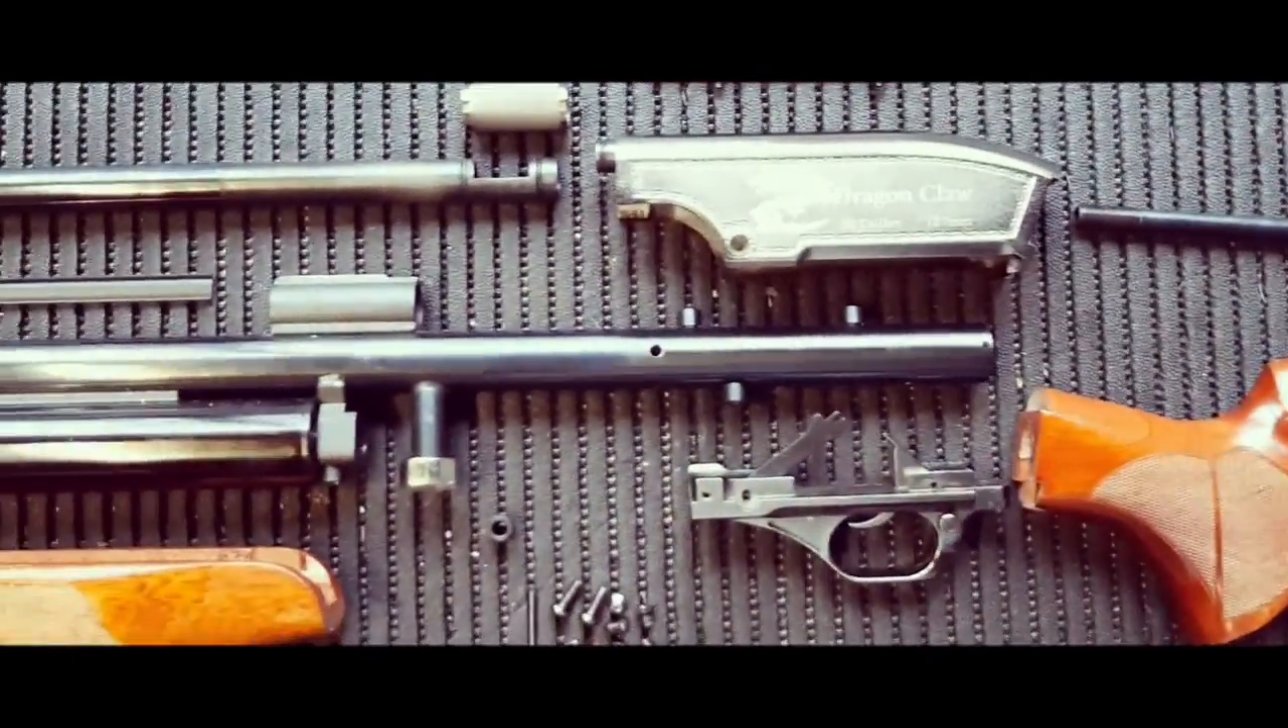Alright, so this is now the whole Dragon Claw 500cc version that has been torn down to its individual parts.